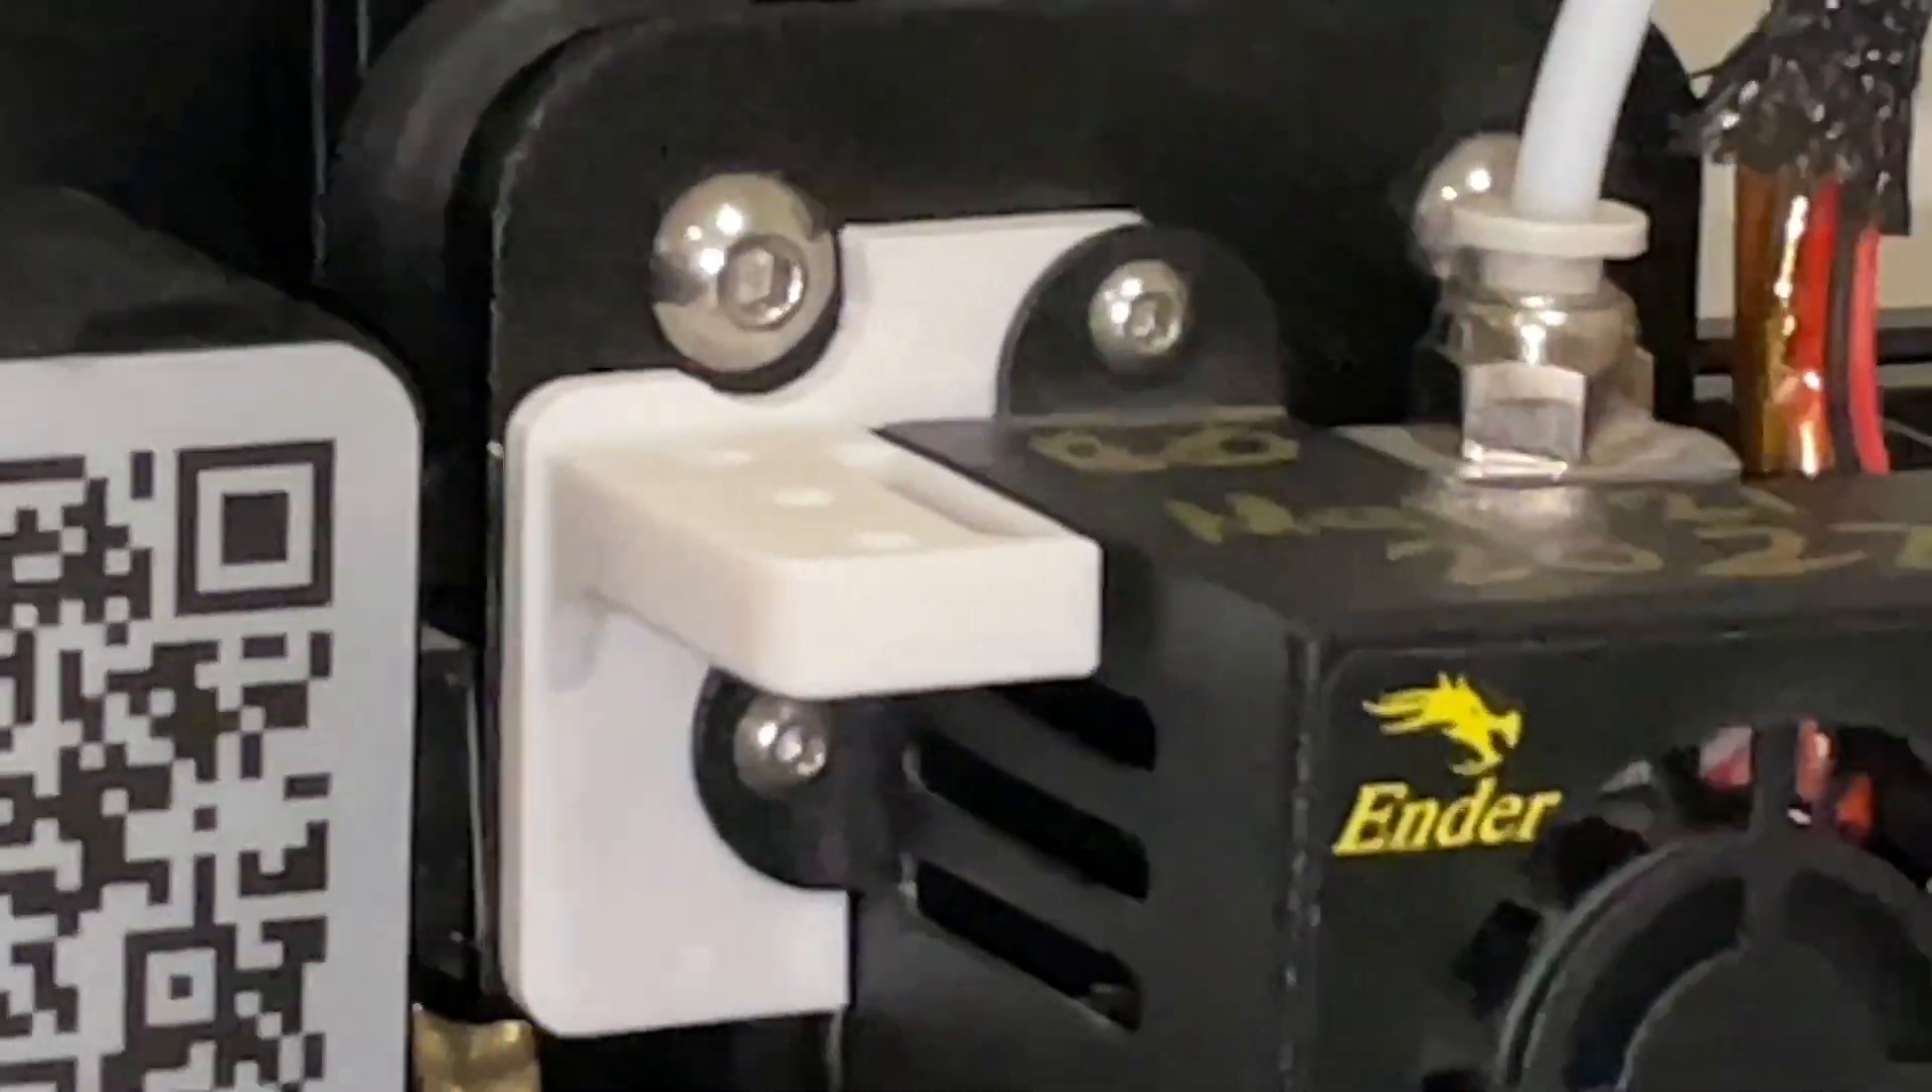Our bracket has been successfully installed into the print head.